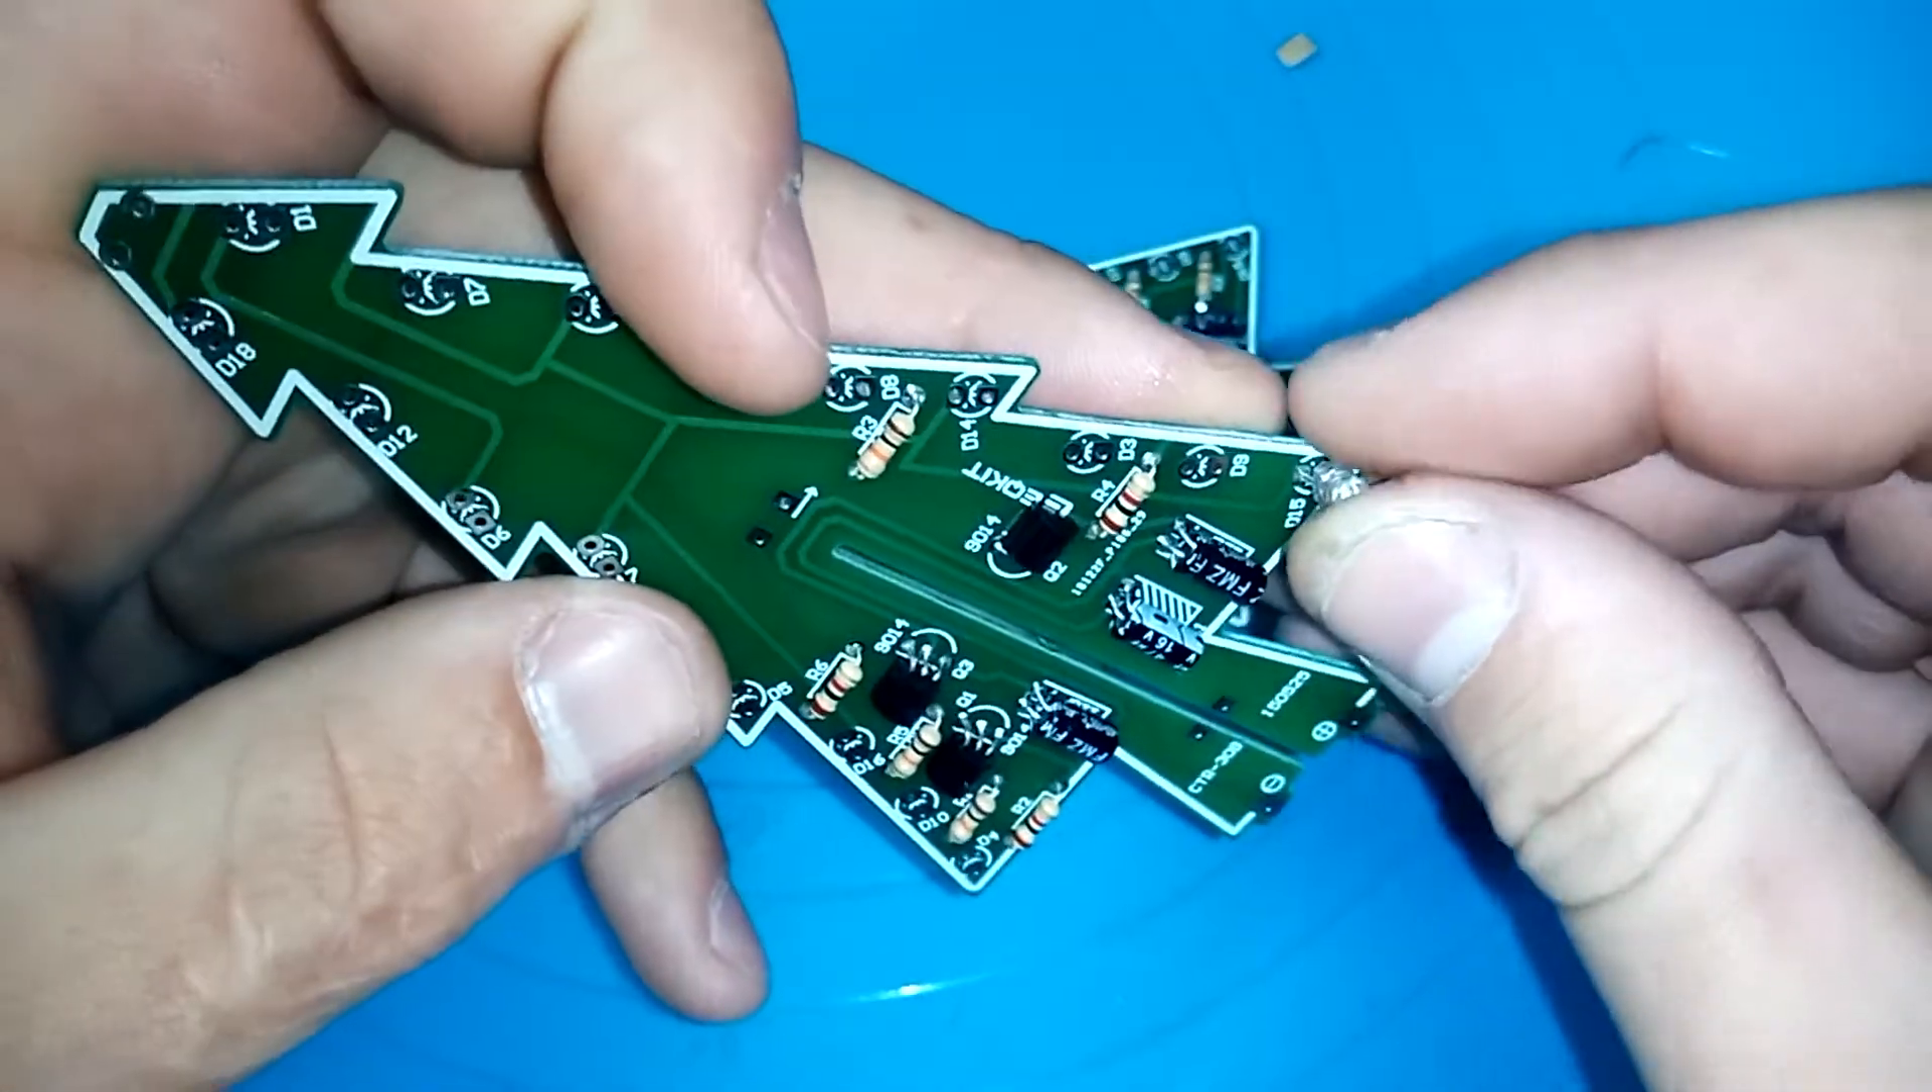Установили все сопротивления и запаяли их. Осталось установить светодиоды.